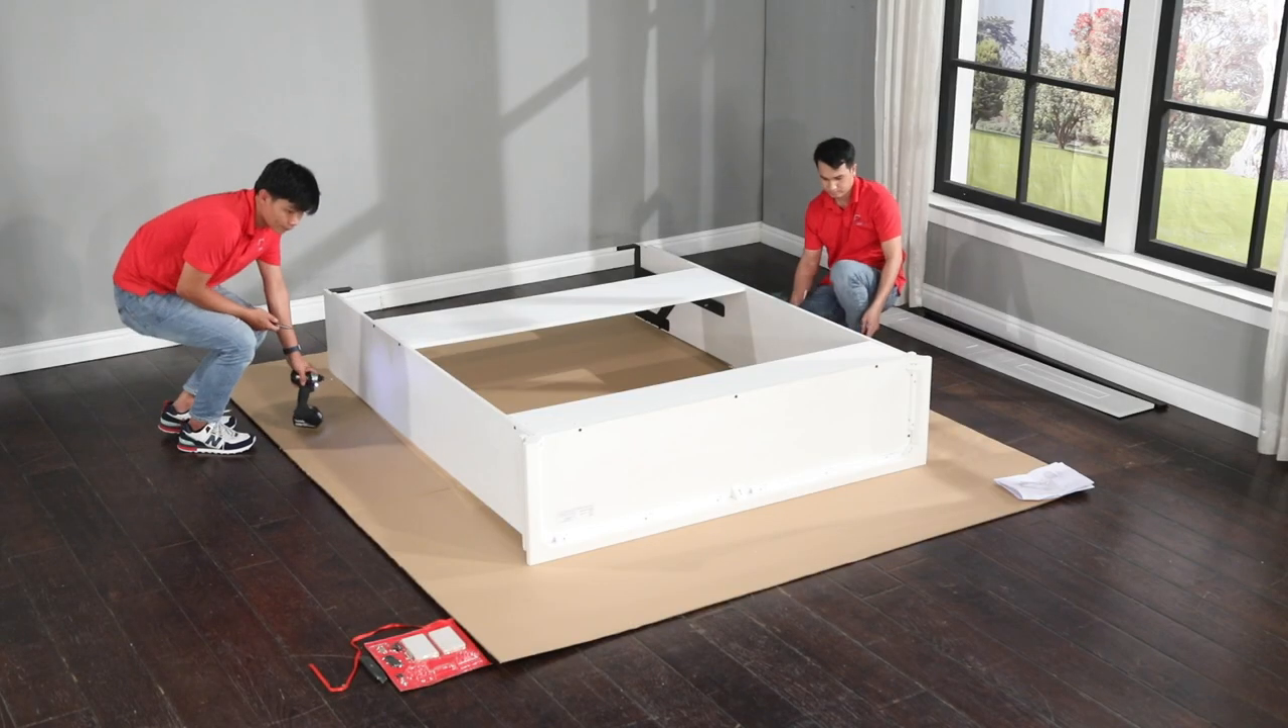All right the outer case is assembled.